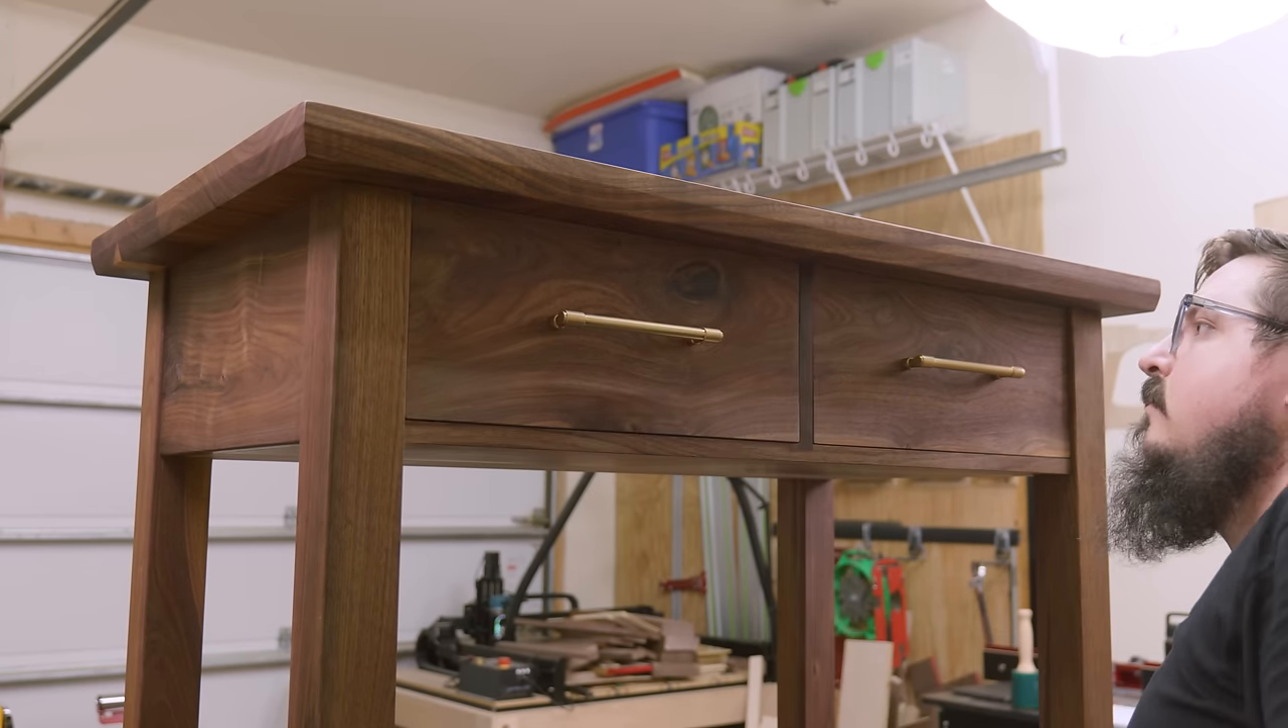And with that last drawer in place, let's cue the glamour shots.